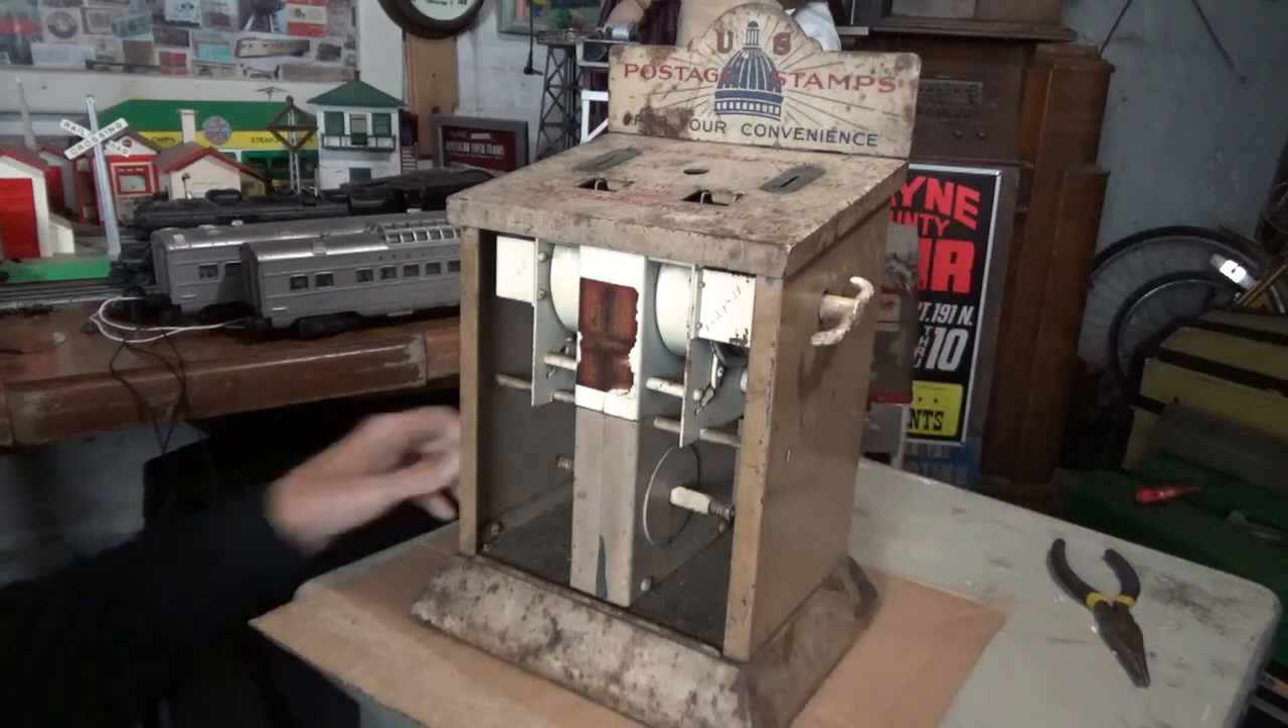All that's missing is two panes of glass, one in the front, one in the back.